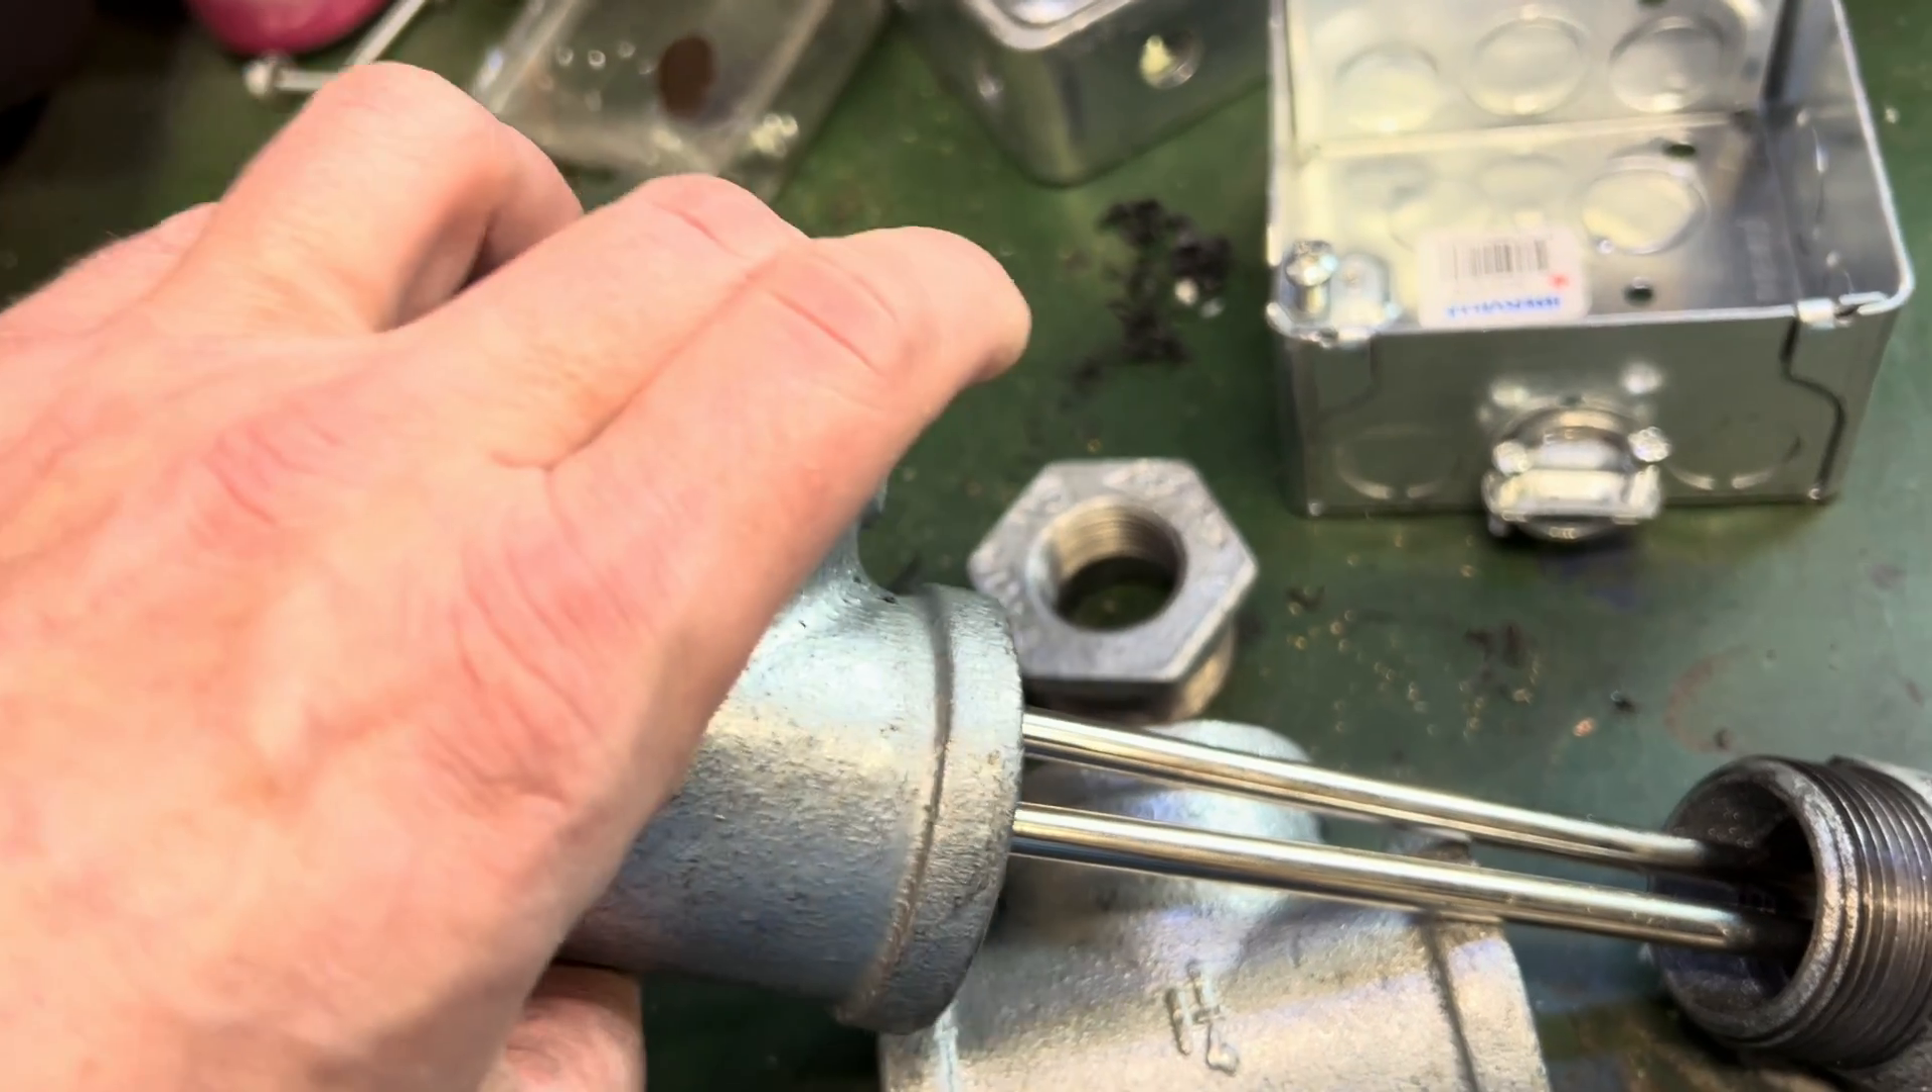So the reason that I chose to use inch and a quarter is you can see here the heating element fits very easily through the inch and a quarter fittings.